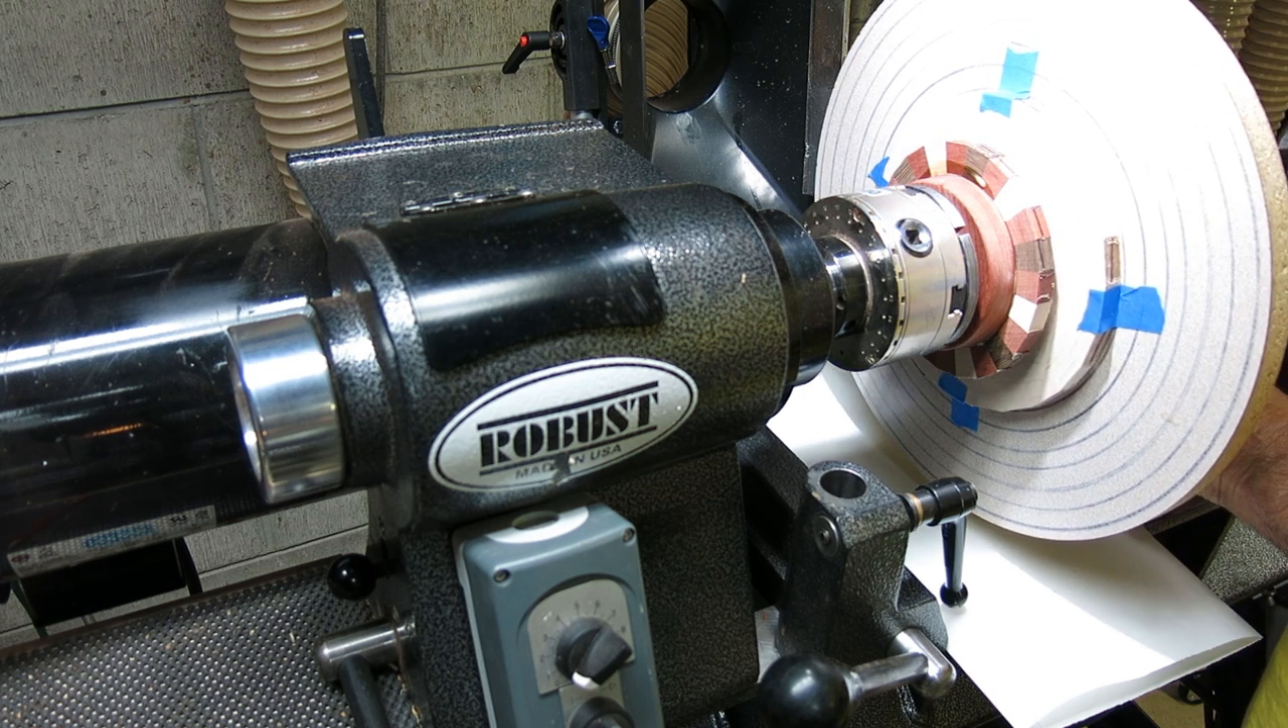Now I'm getting ready to take it to the lathe and you can see the foot and one of the rings already glued together and it's mounted on the chuck on the lathe.